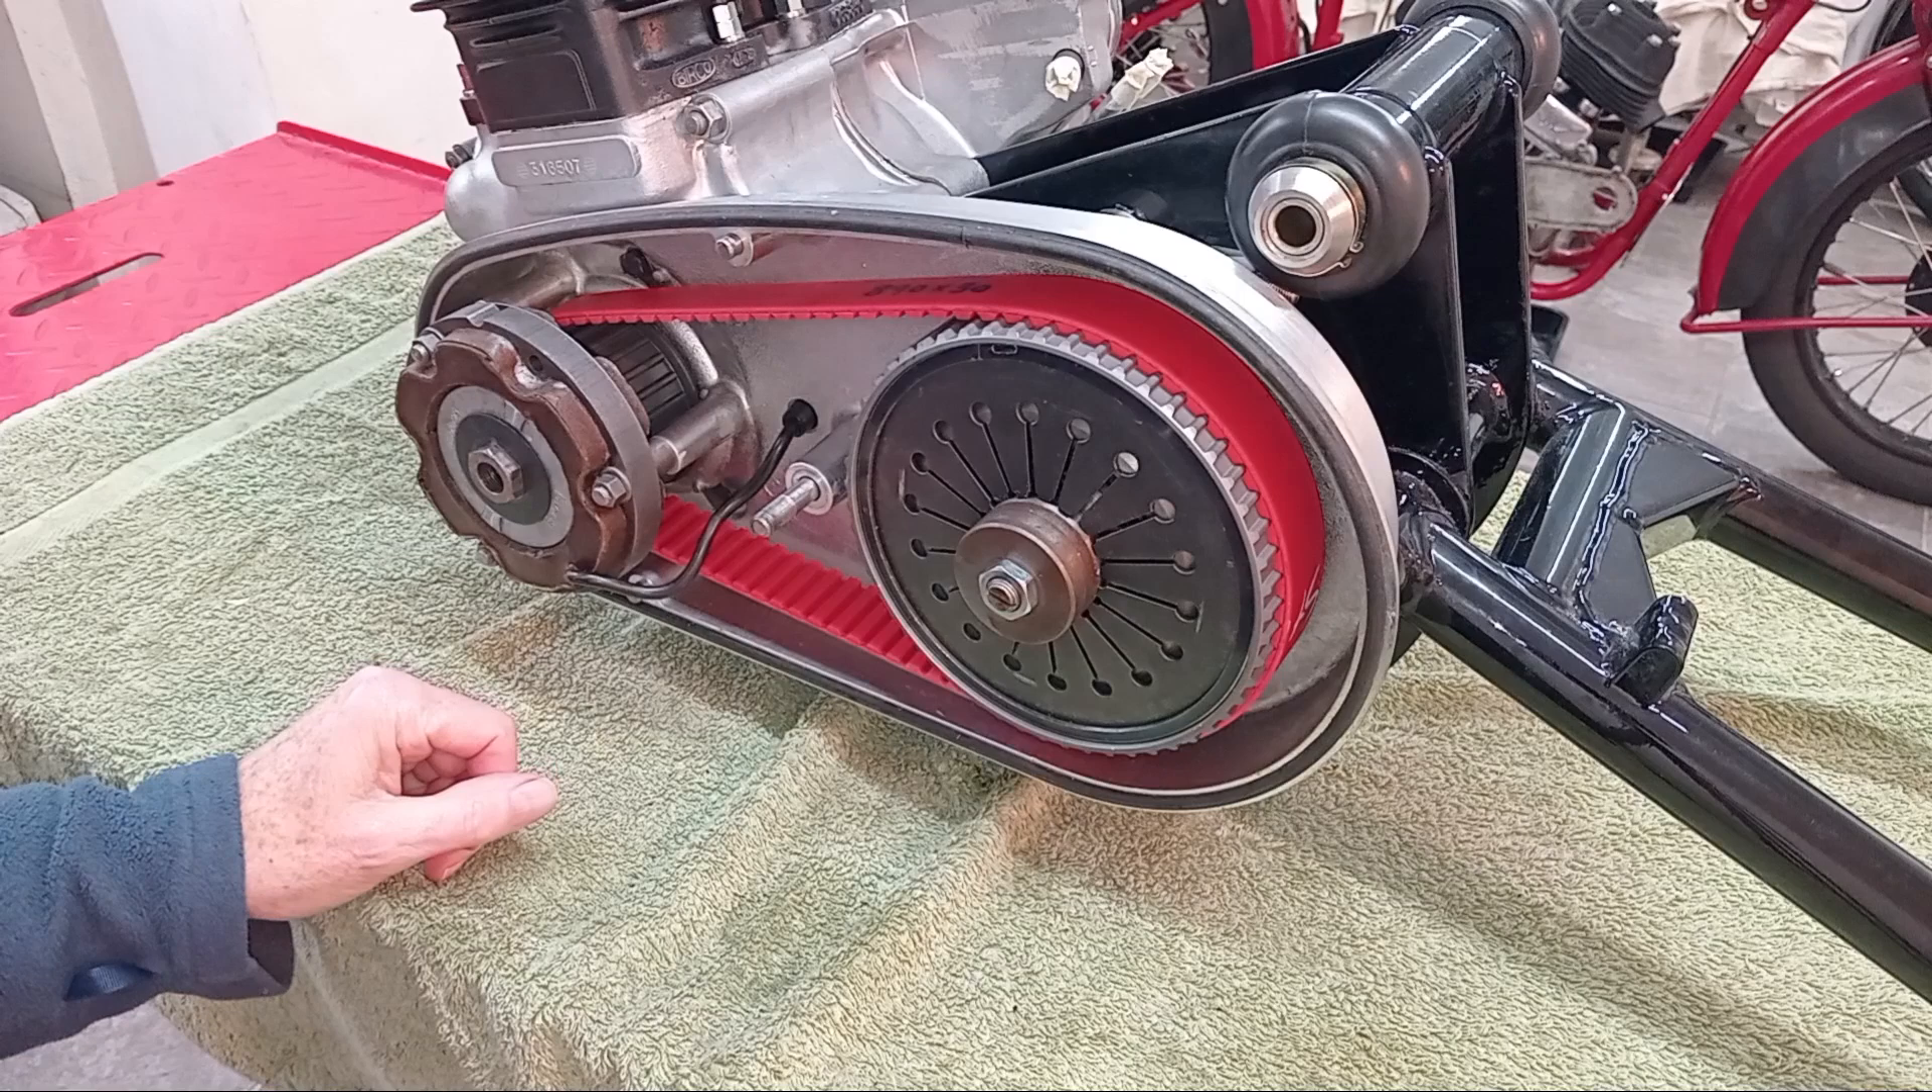Okay so the primary is all finished now and the belt drive conversion is fitted and I just wanted to talk through why we fitted a belt drive conversion.